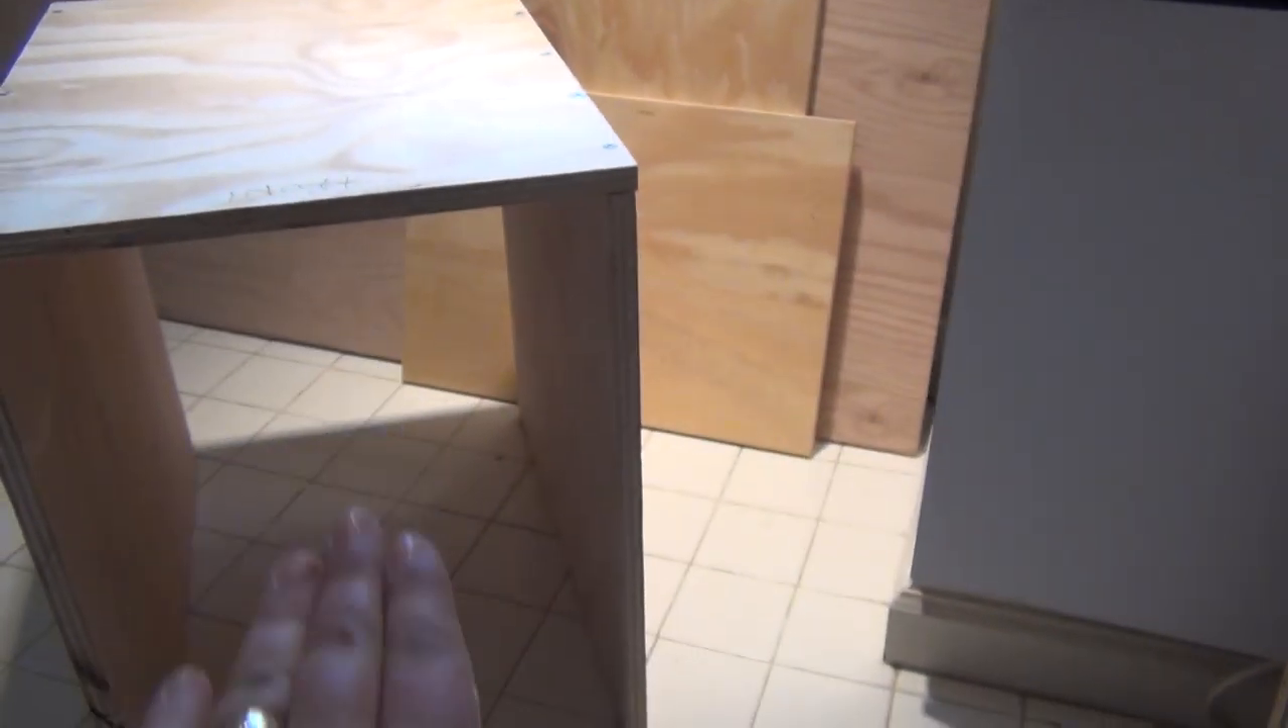Okay so here's the armature for the first cube all I have to do now is add the two shelves slide them in and then screw them on the side and we'll have one cube.